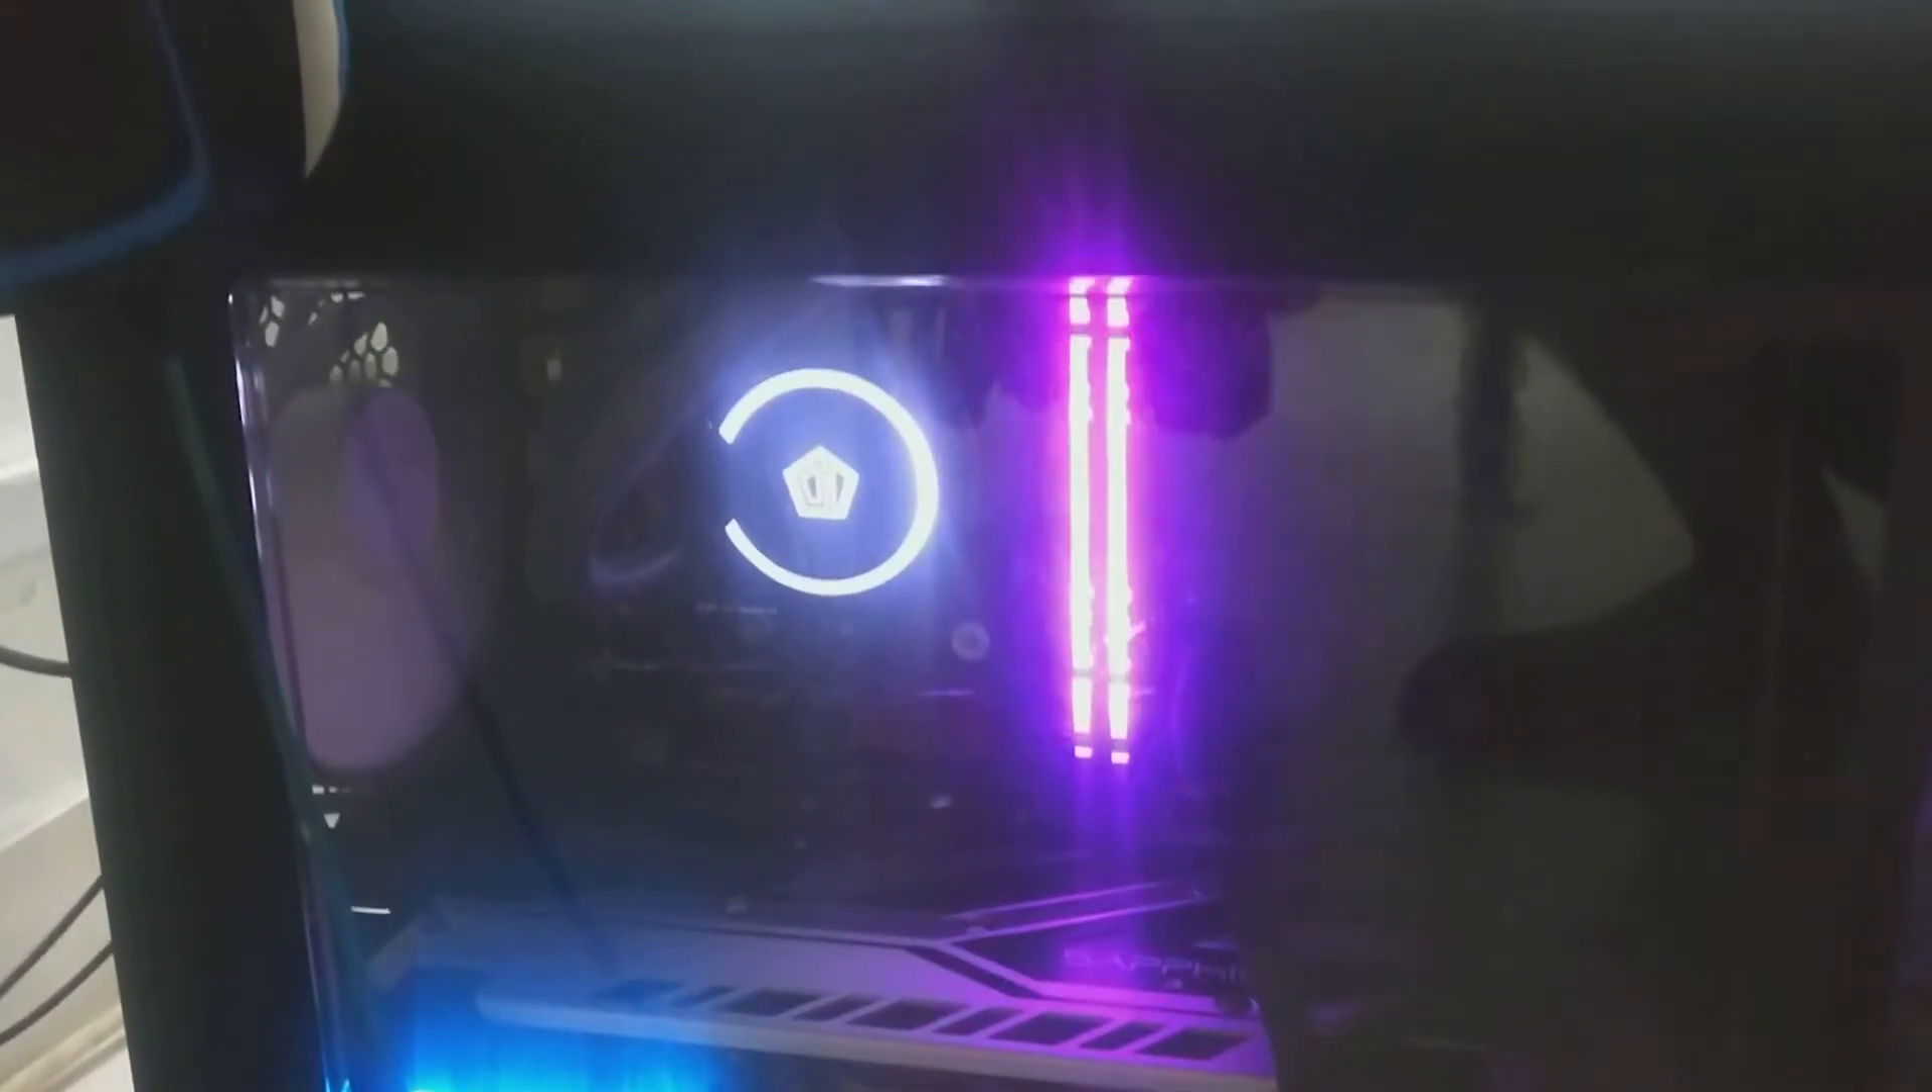So I have my AIO cooler installed now.